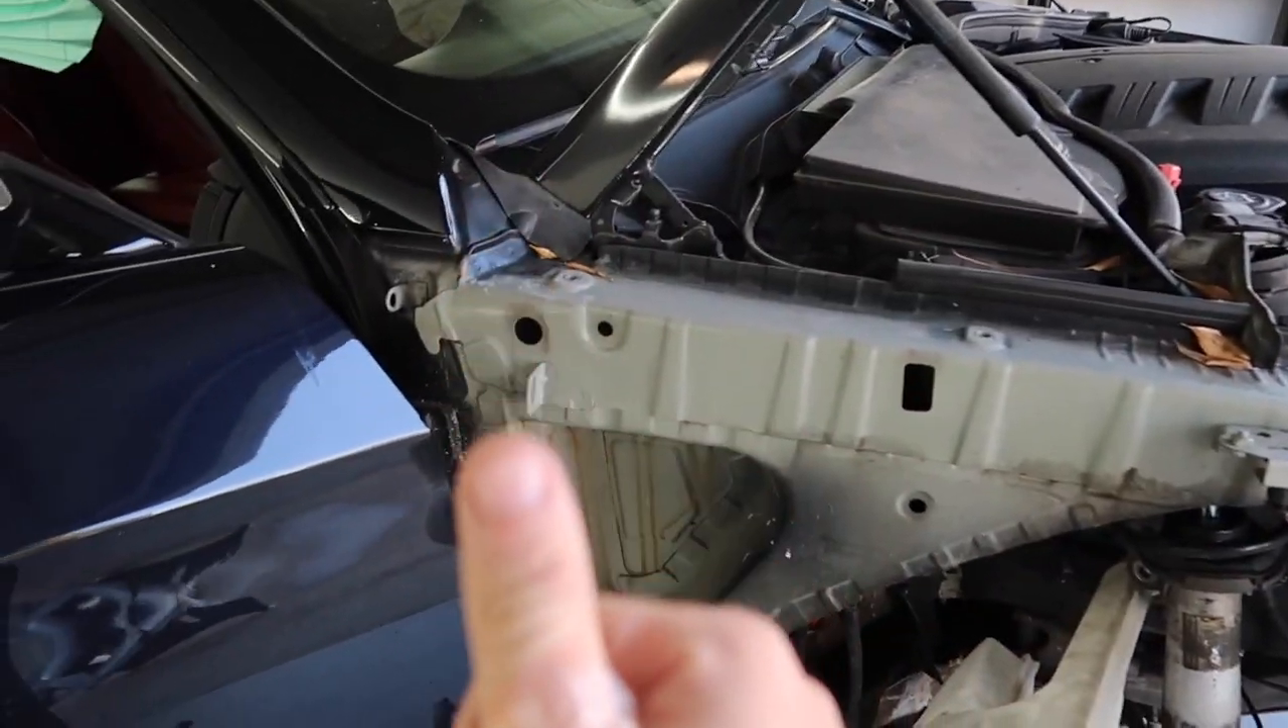So, now that we have the old fender out, guys, everything back here is looking really, really, really good.